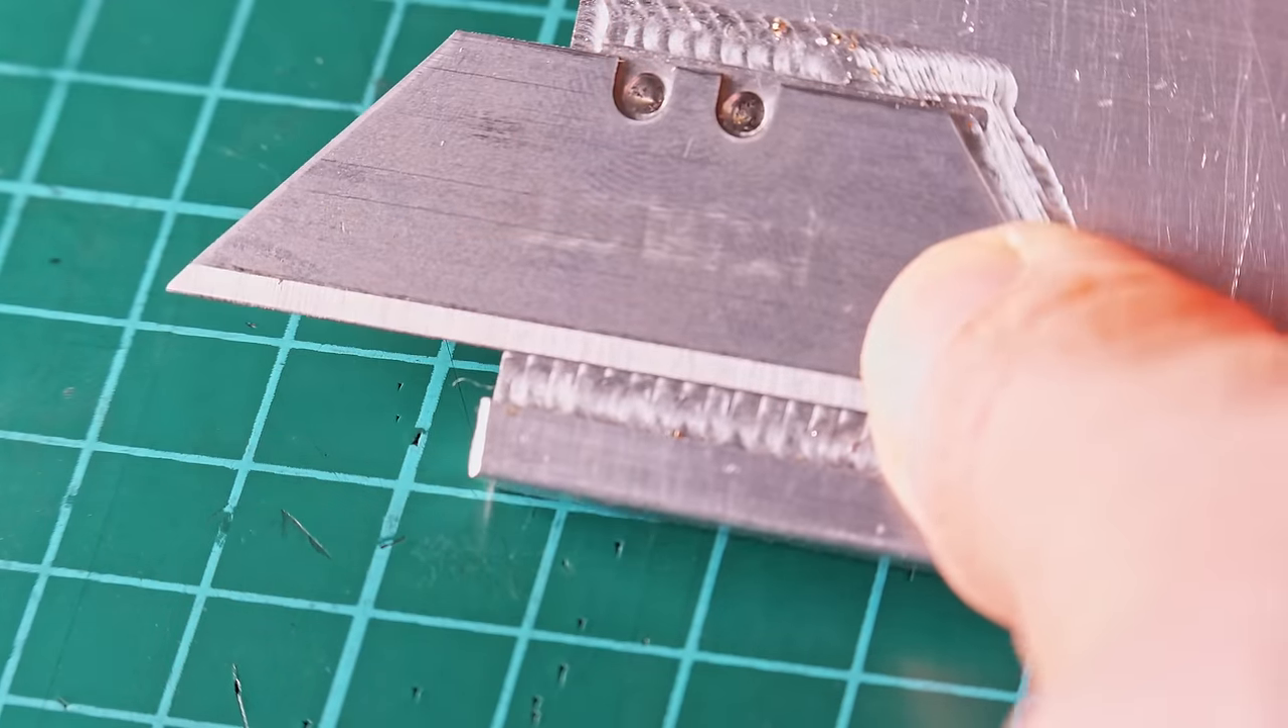And I can also check that the blade fits nicely in the slot, and lines up with the holes that I've tapped, and it all looks good.